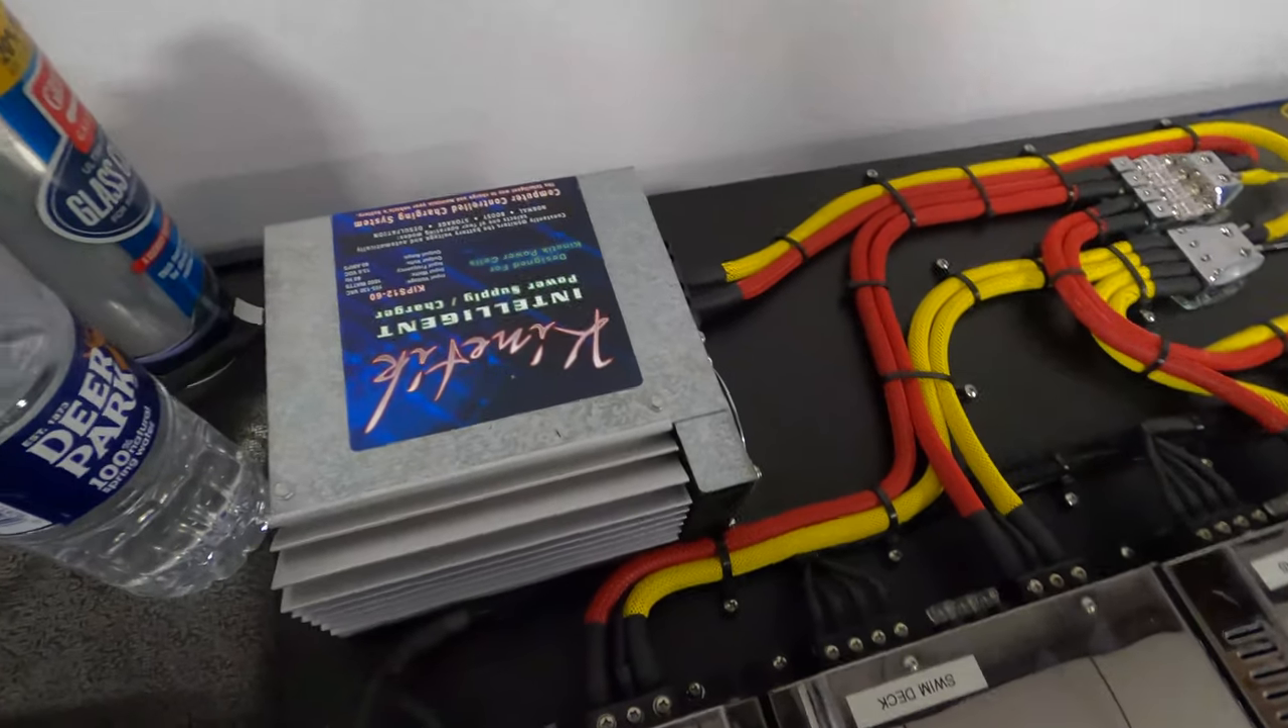We got the amp board all wired up.